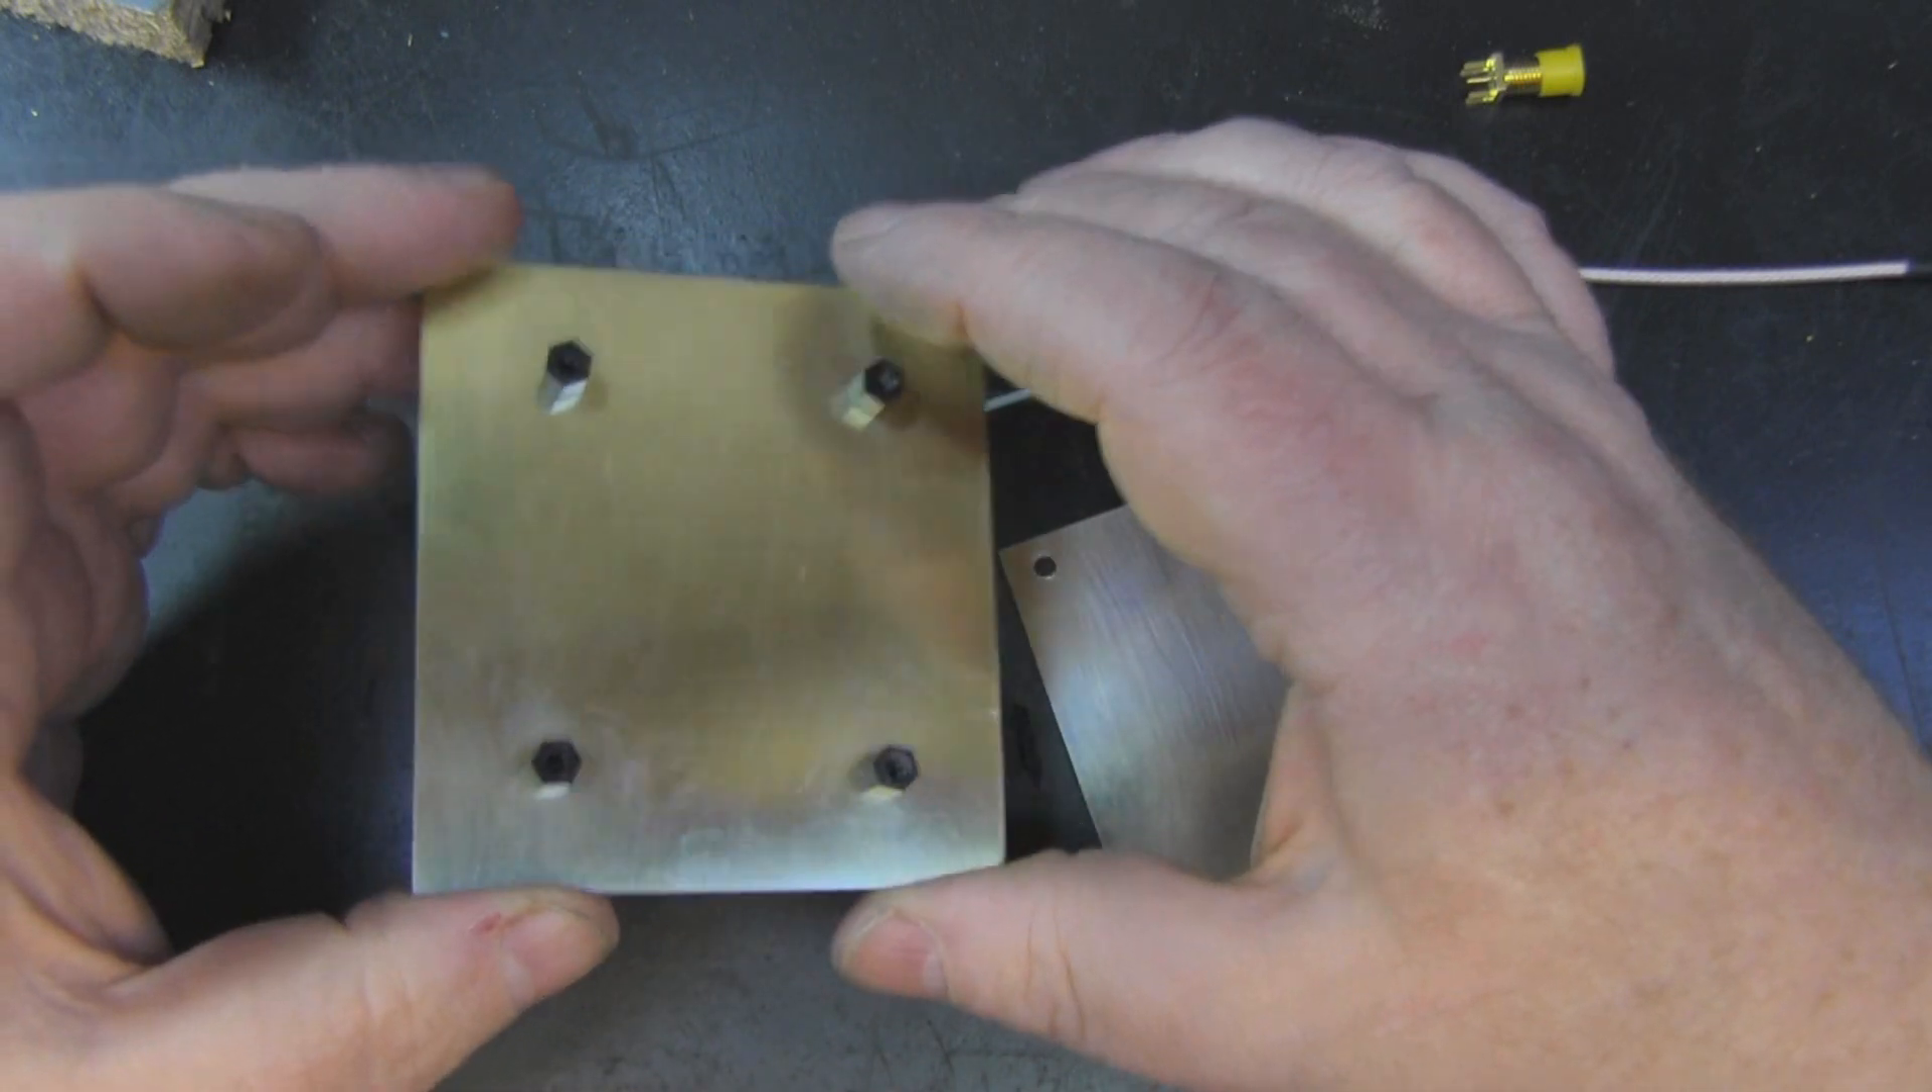As you can see I've got the little connectors and spacers fitted on here.